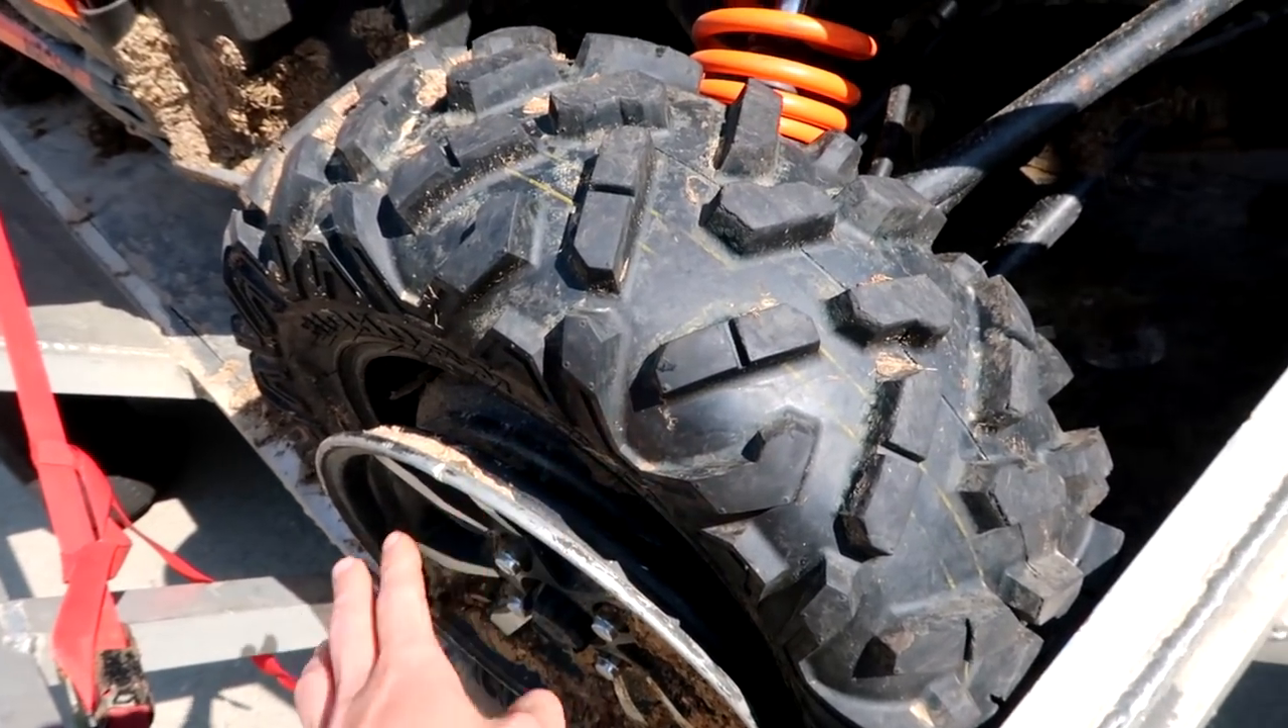So as you can probably see, Crush's tire isn't on the rim right now.